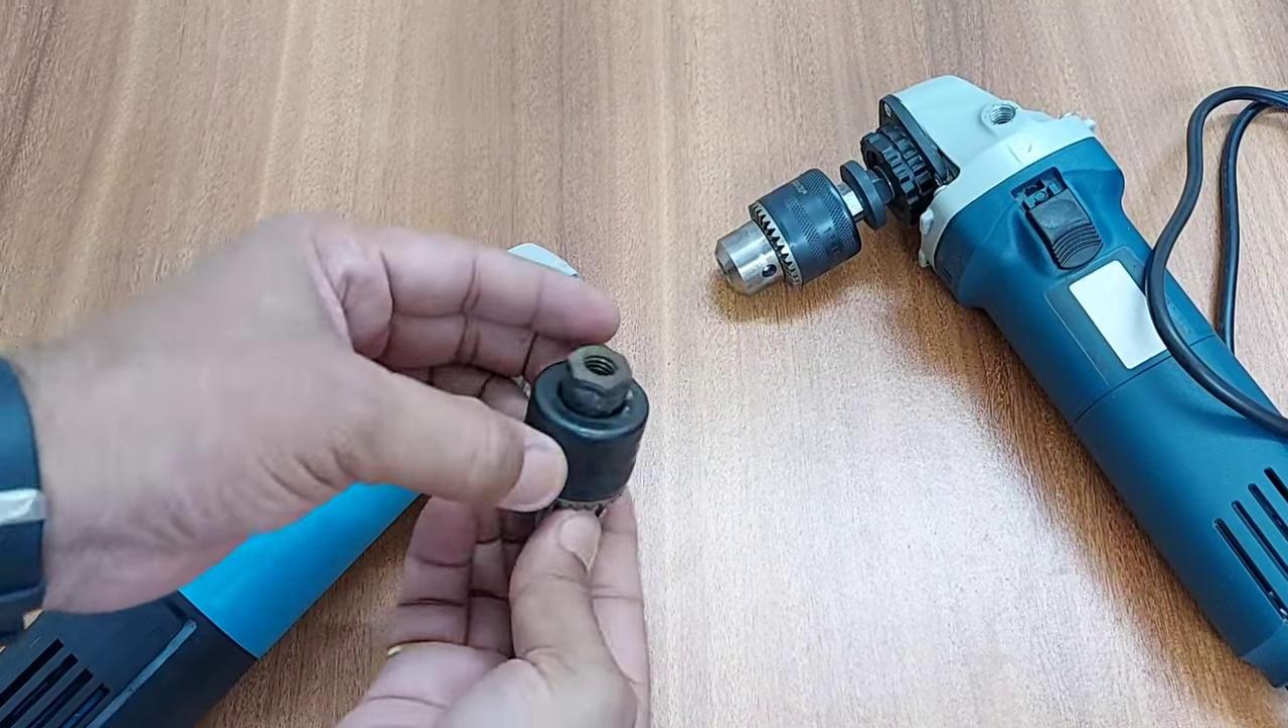मैंने चक में उपर ये nut लगा लिया है।